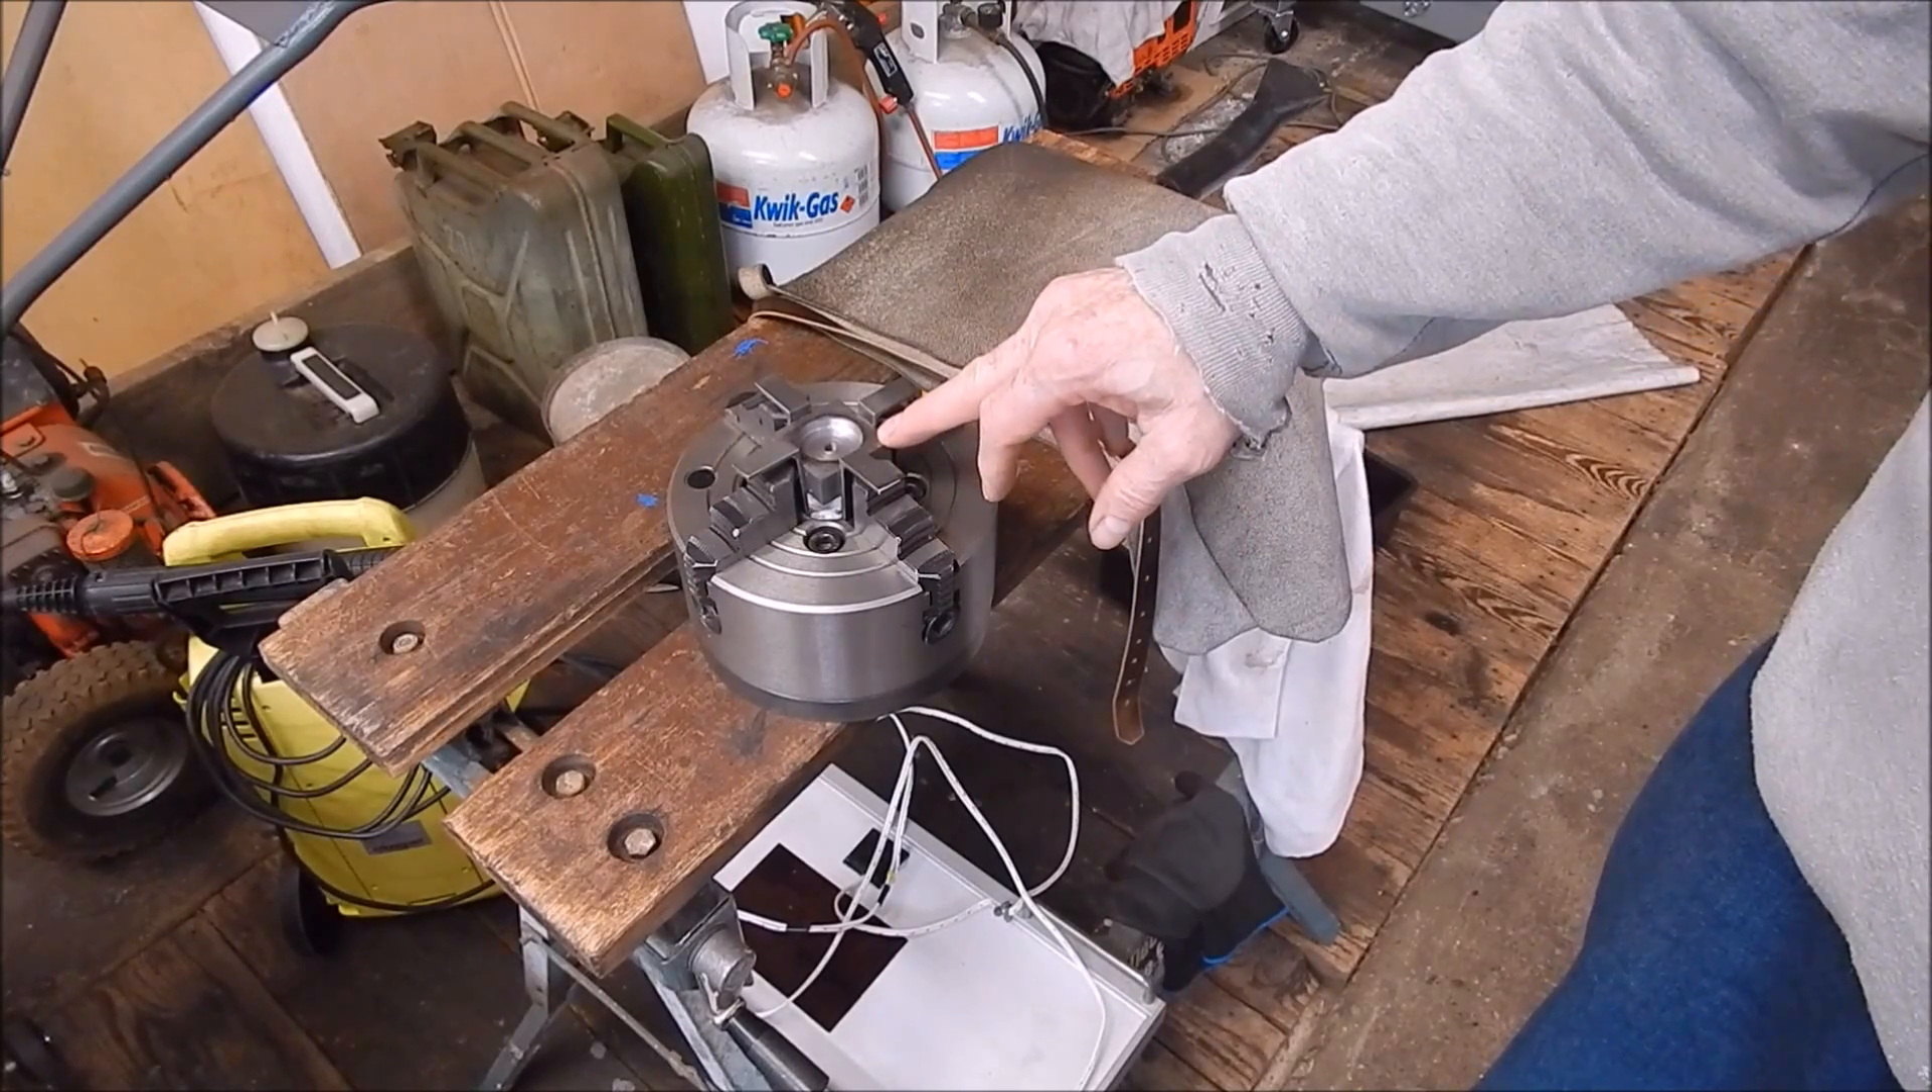And I've taken the four-jaw chuck off and left the work in it.